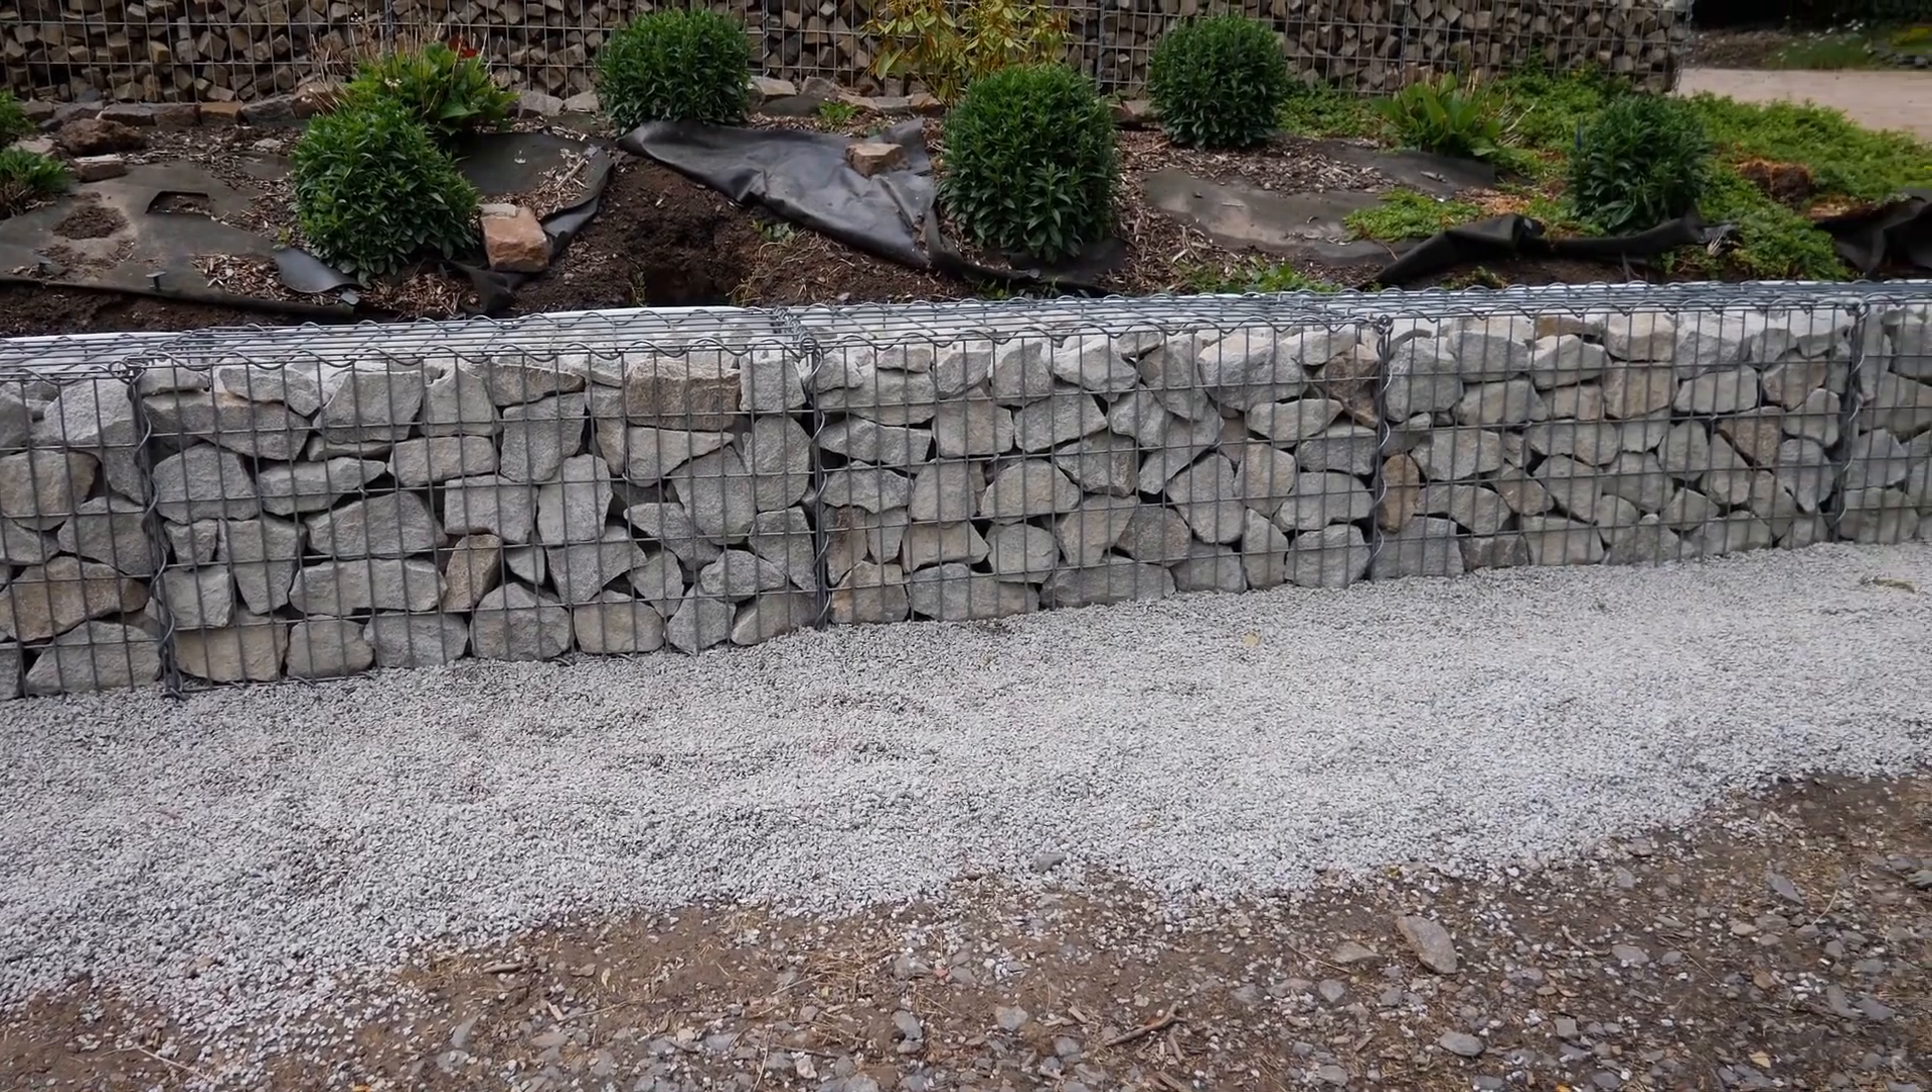At this point I am finished. I have built a 5 meter long gabion wall, 50 cm deep, half a meter high, filled with granite stones.